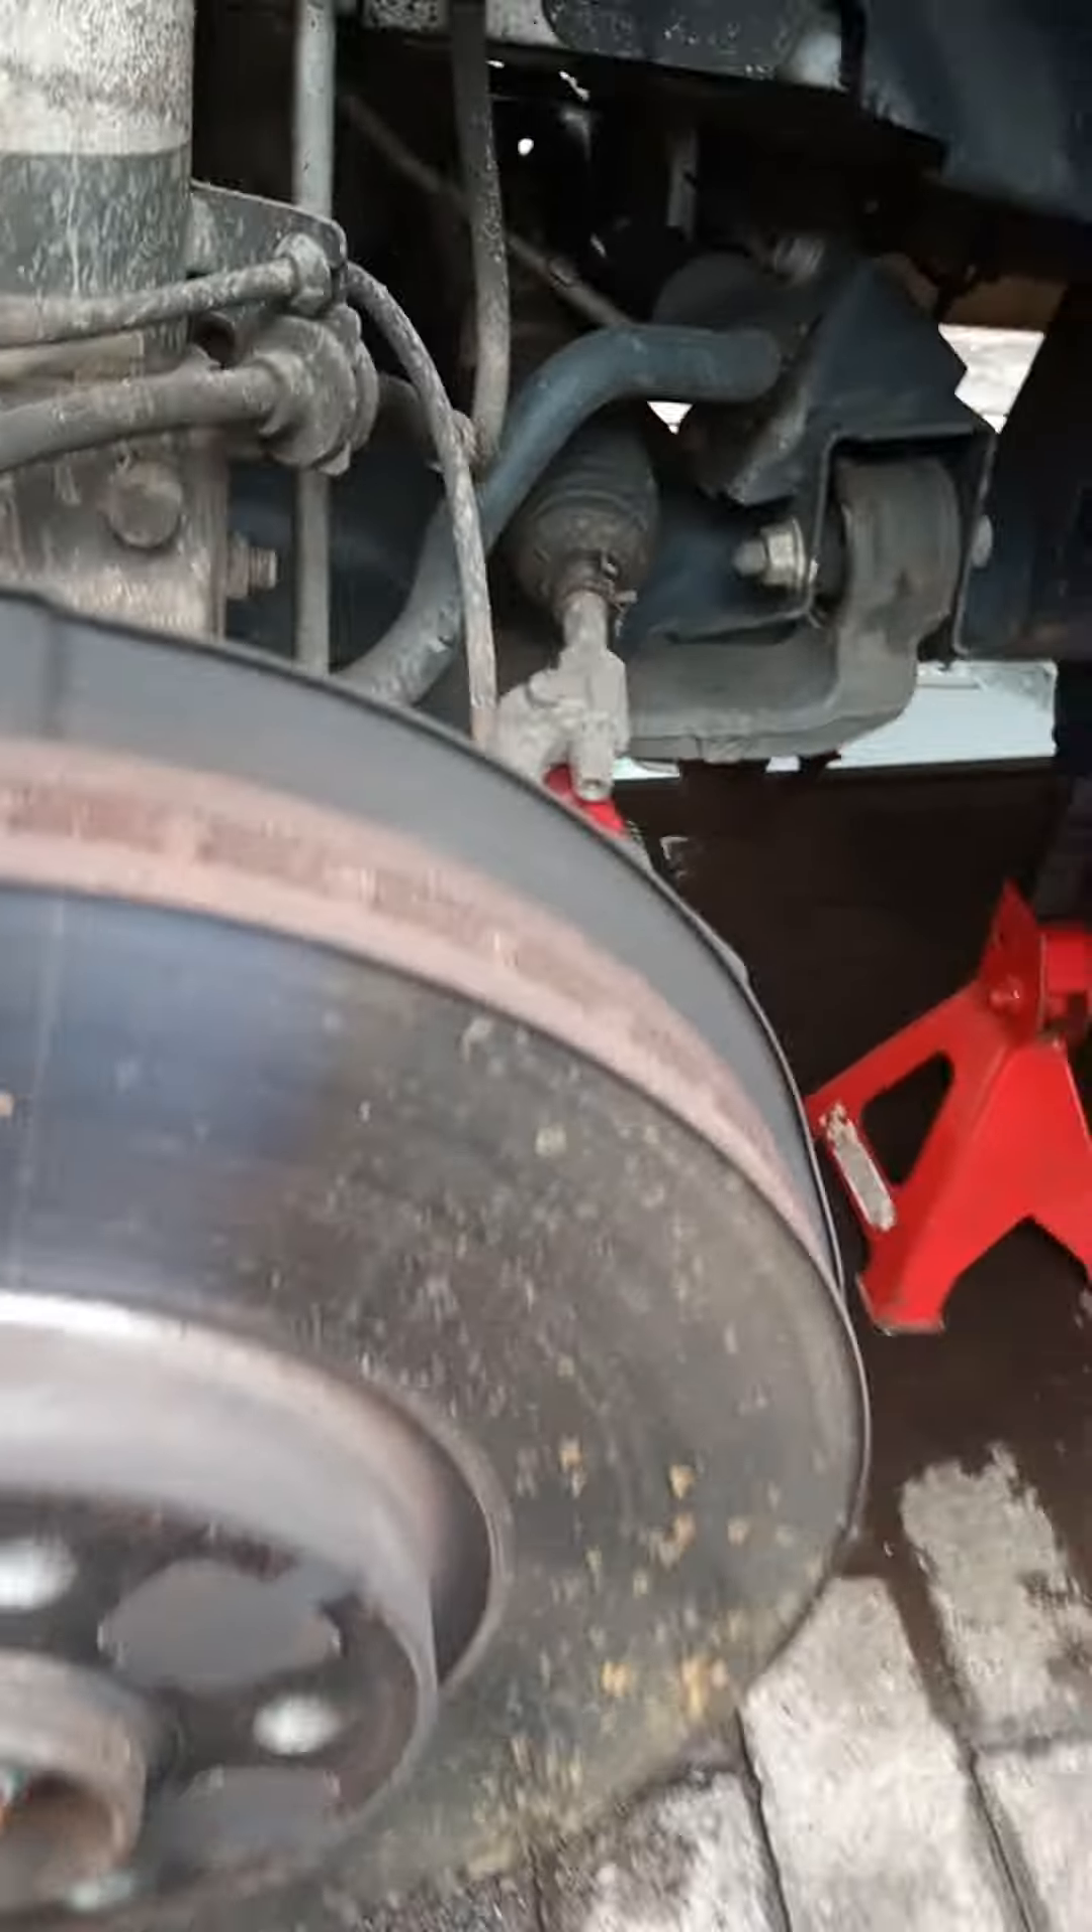Okay, so our wheel is off.